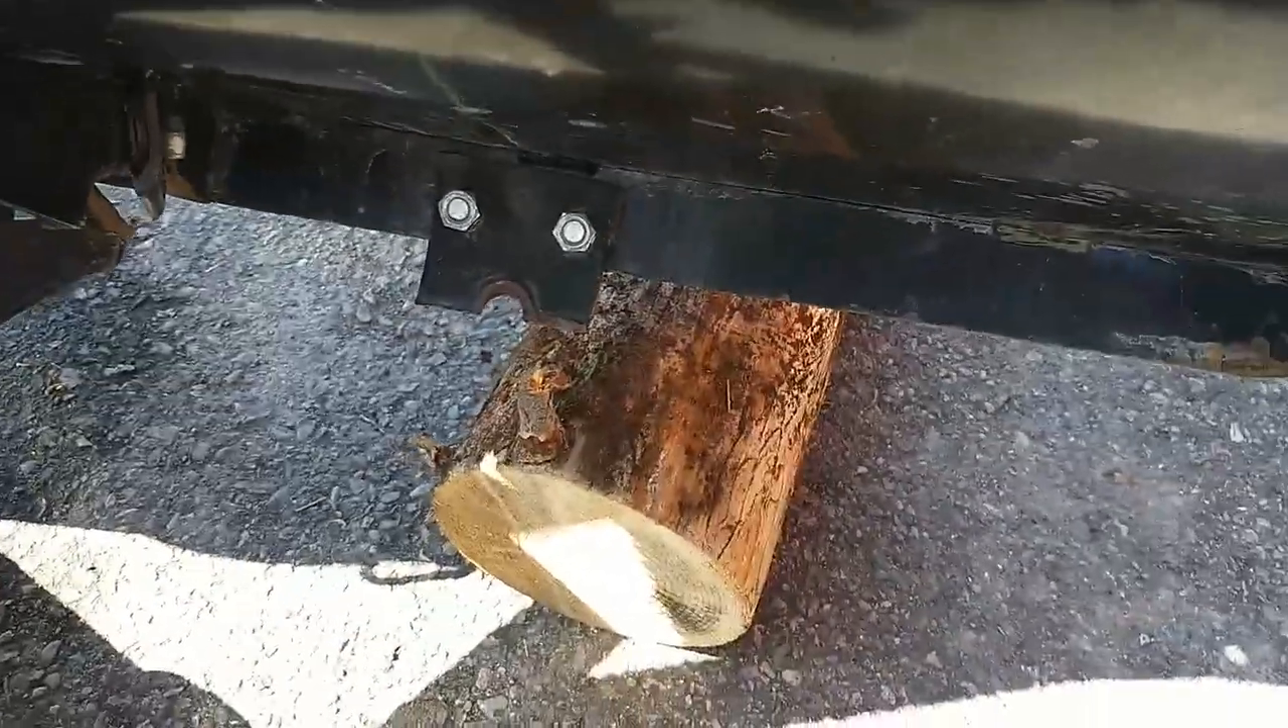Um, and so basically I couldn't use shoes on this at all, uh, because this mounting plate was sticking down farther than the edge of the plow anyway.